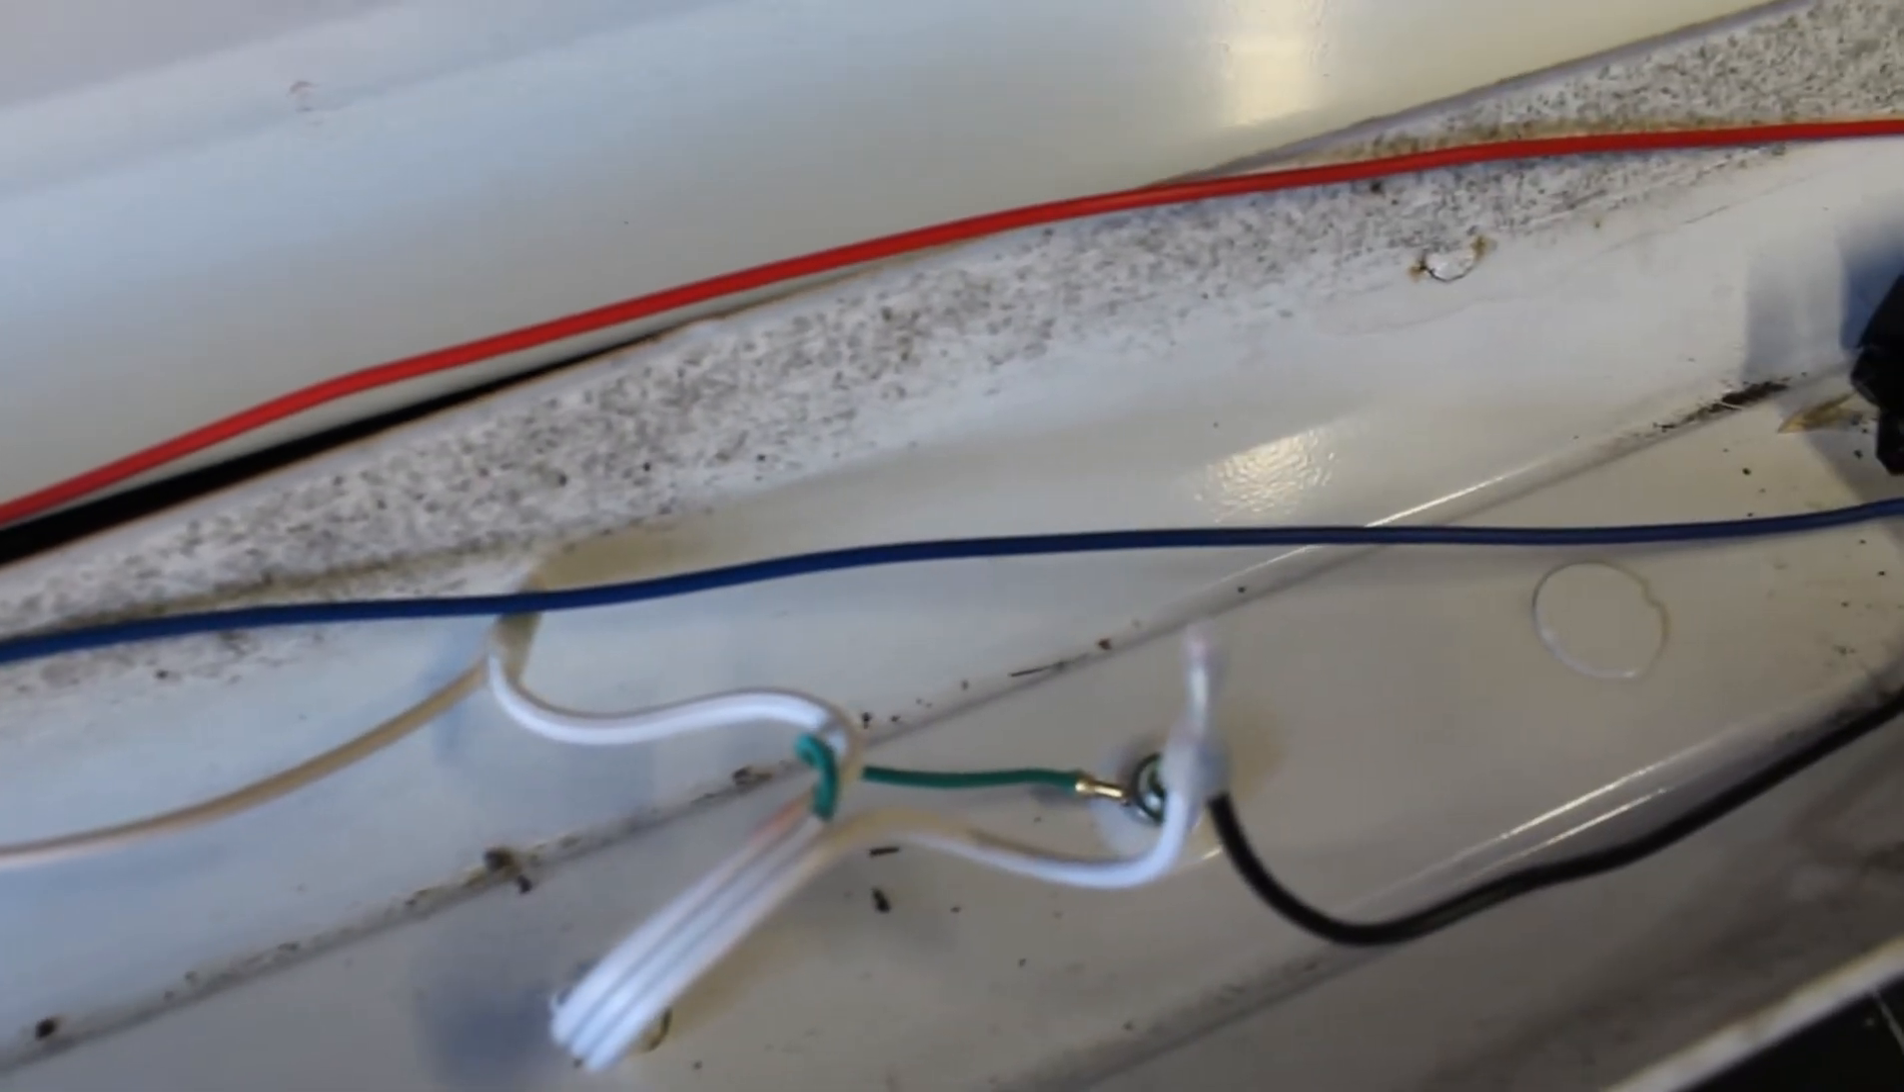All right so i got the light fixture open.